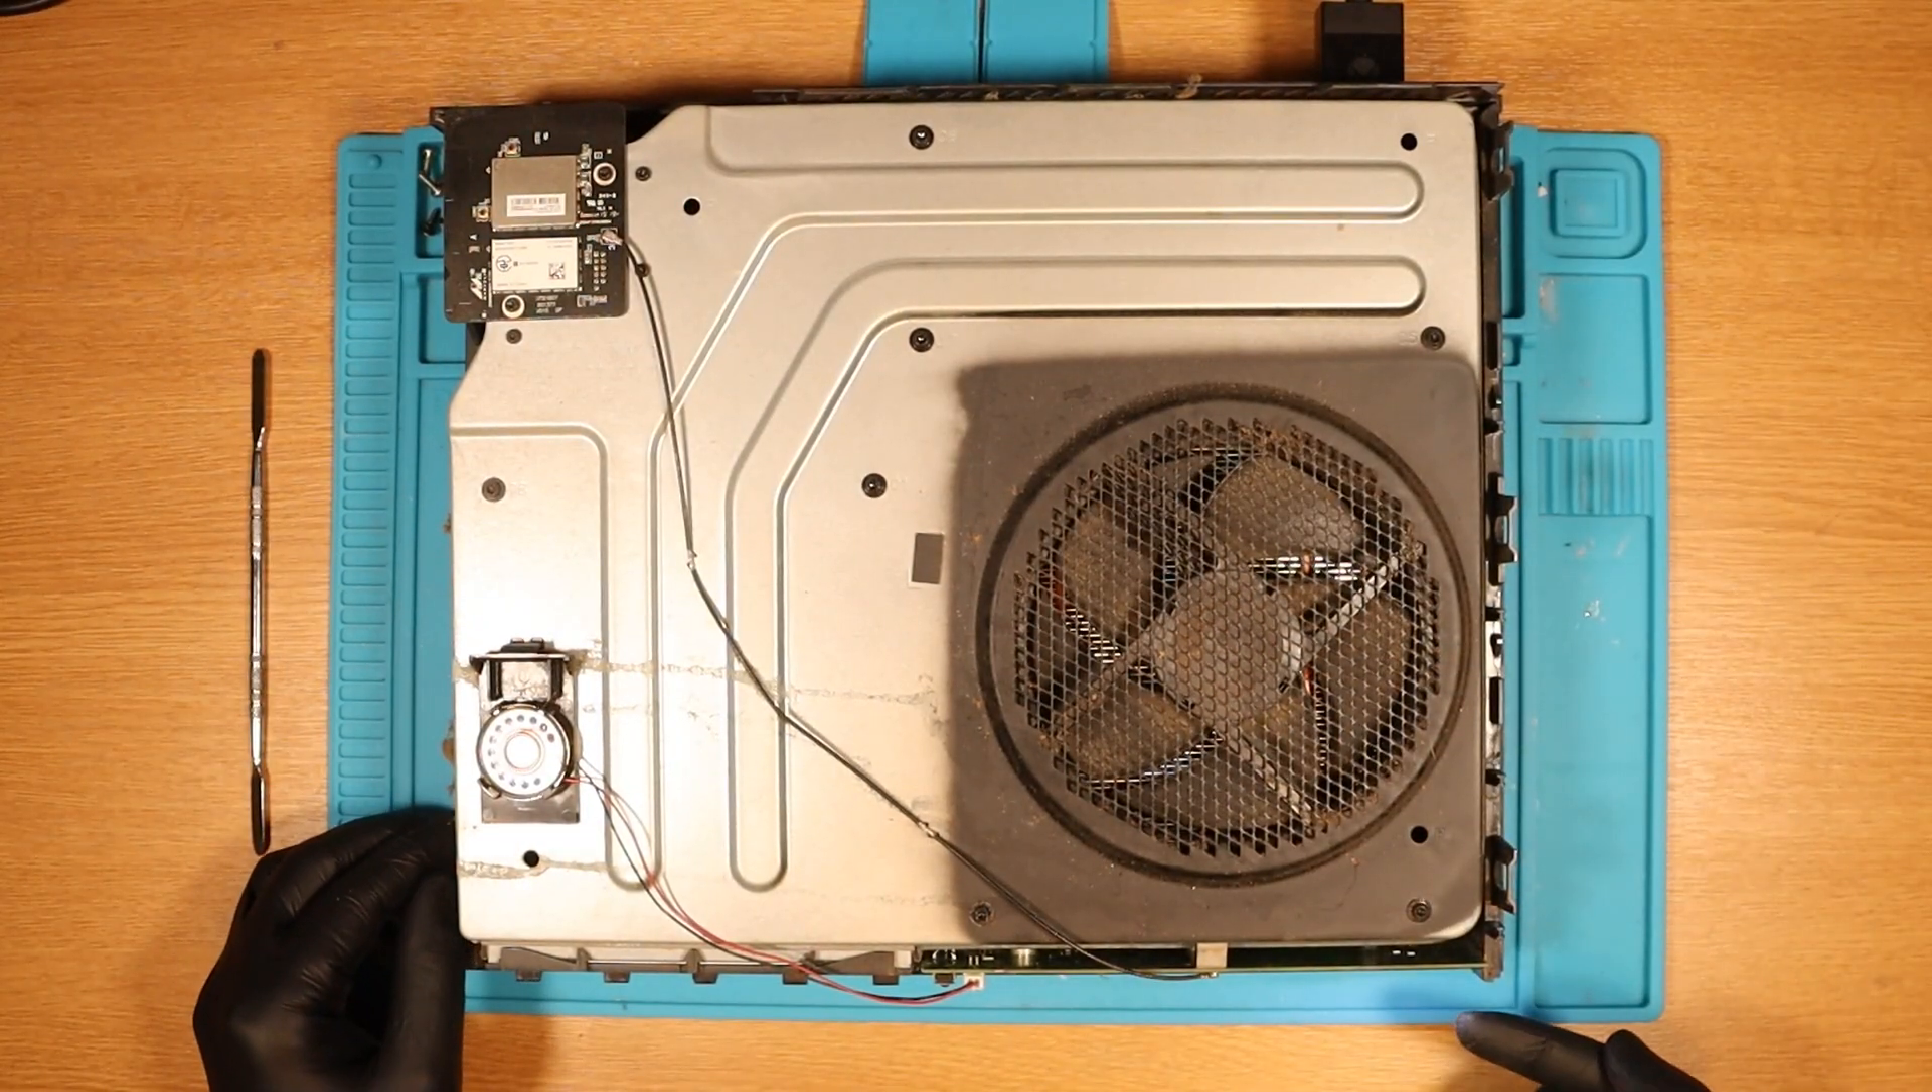I've only just taken the top case off and the unit itself seems fine.